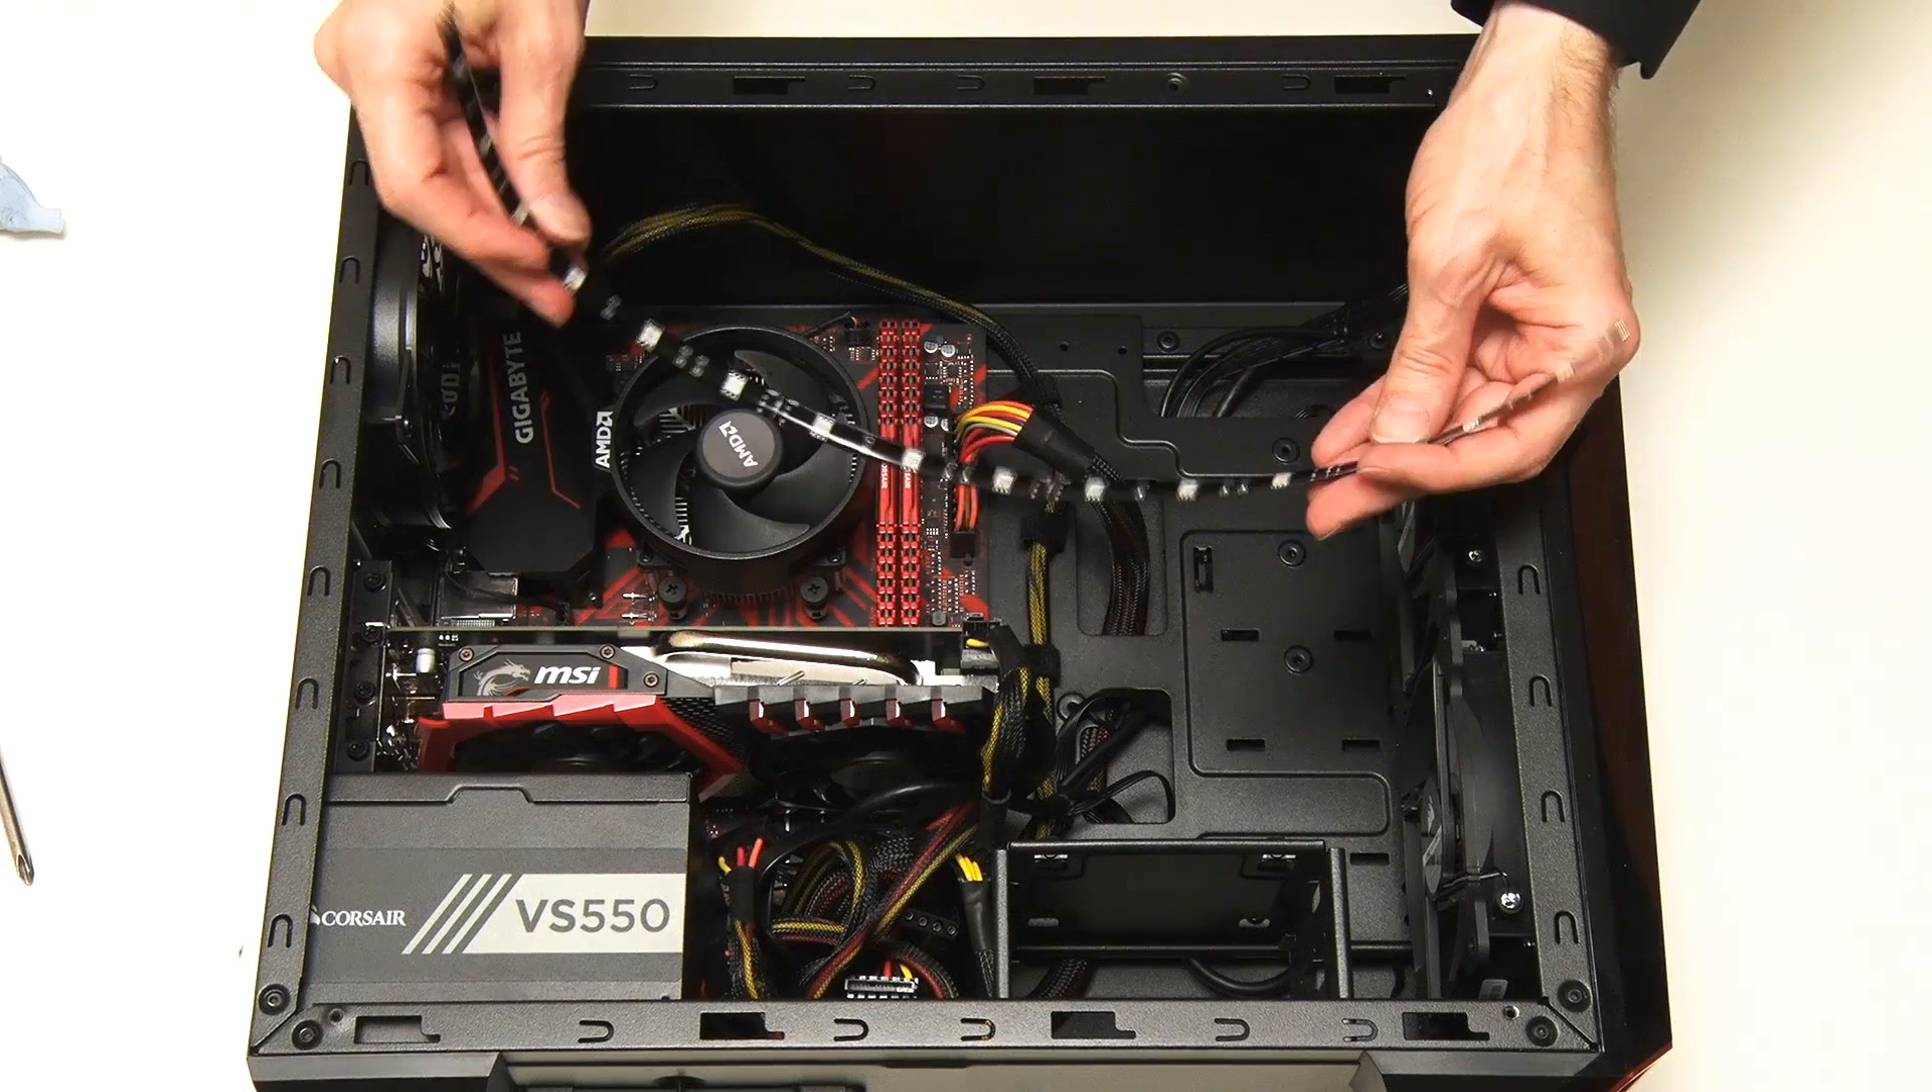And the final thing we need to do now in this build is to put in our LED lighting strip.